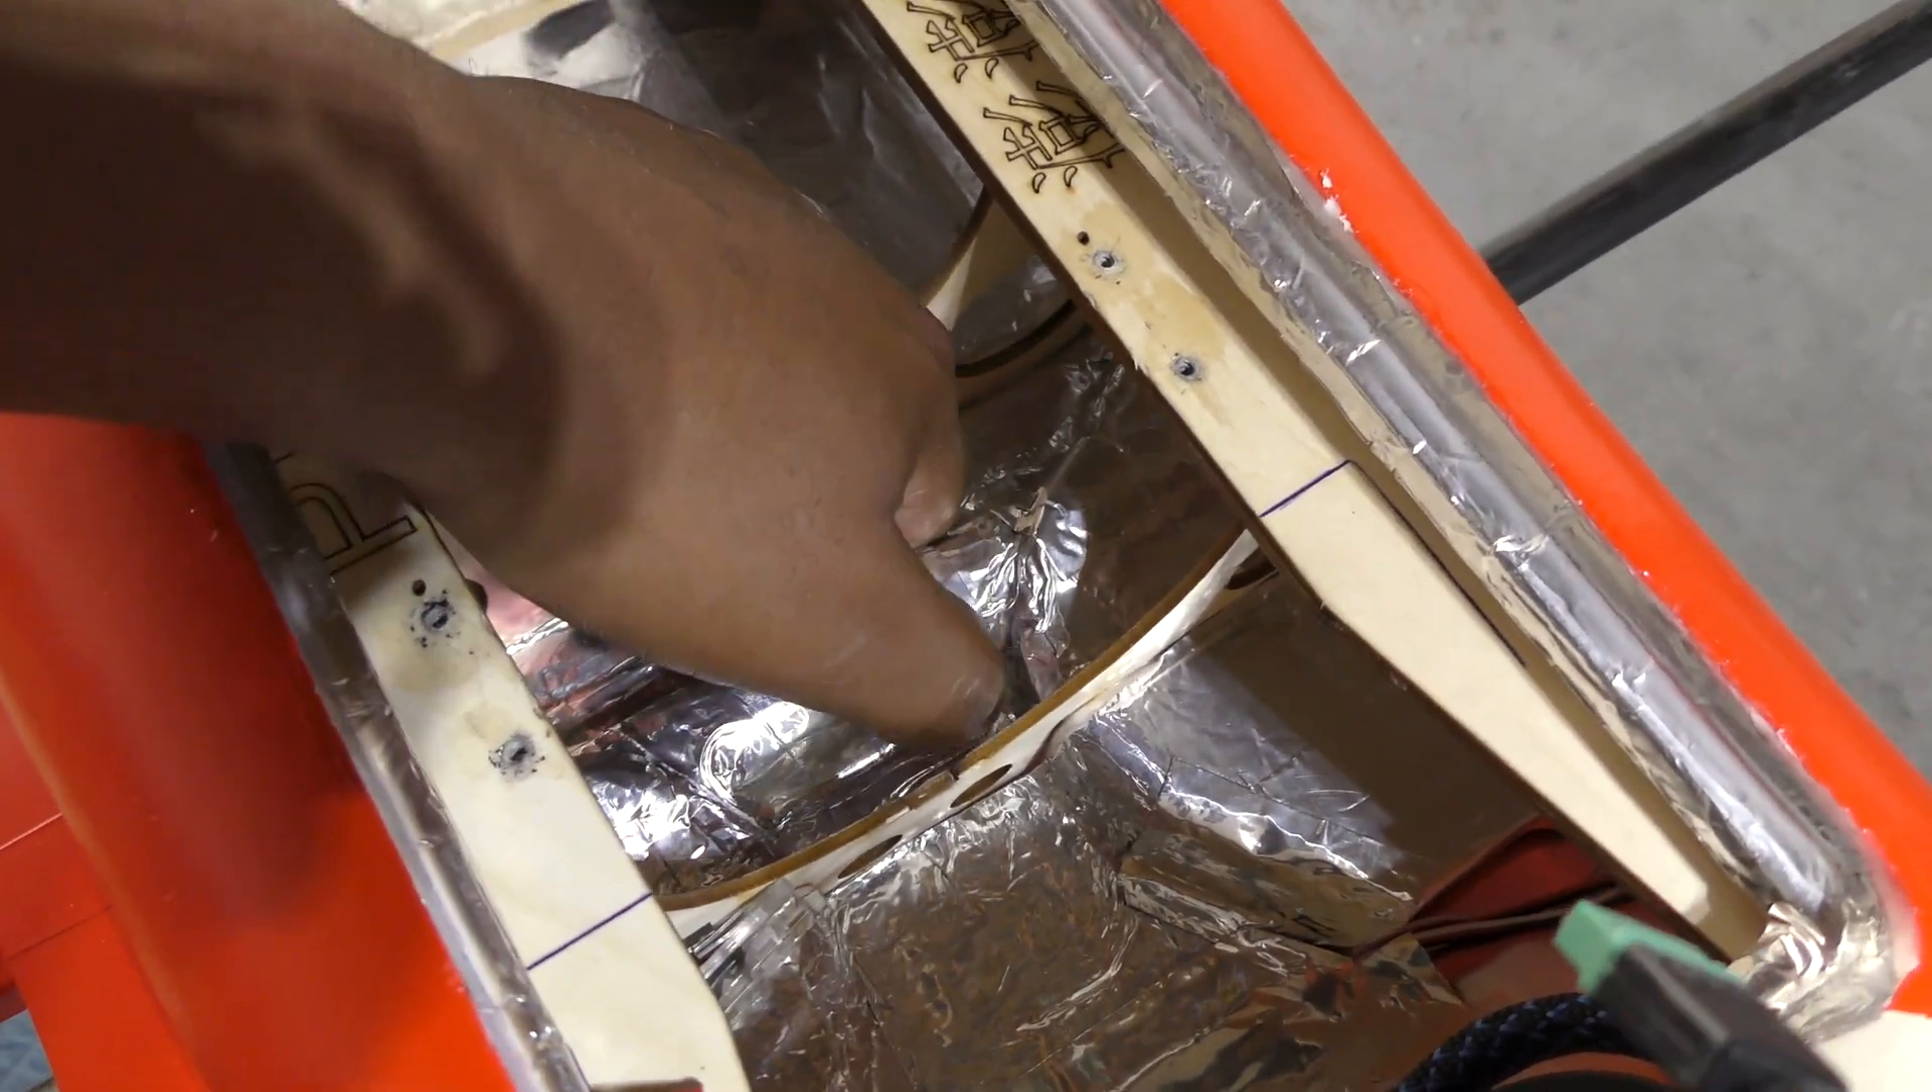You can see the hump over here, and I have applied a general amount, very generous, sorry, amount of aluminum foil tape.